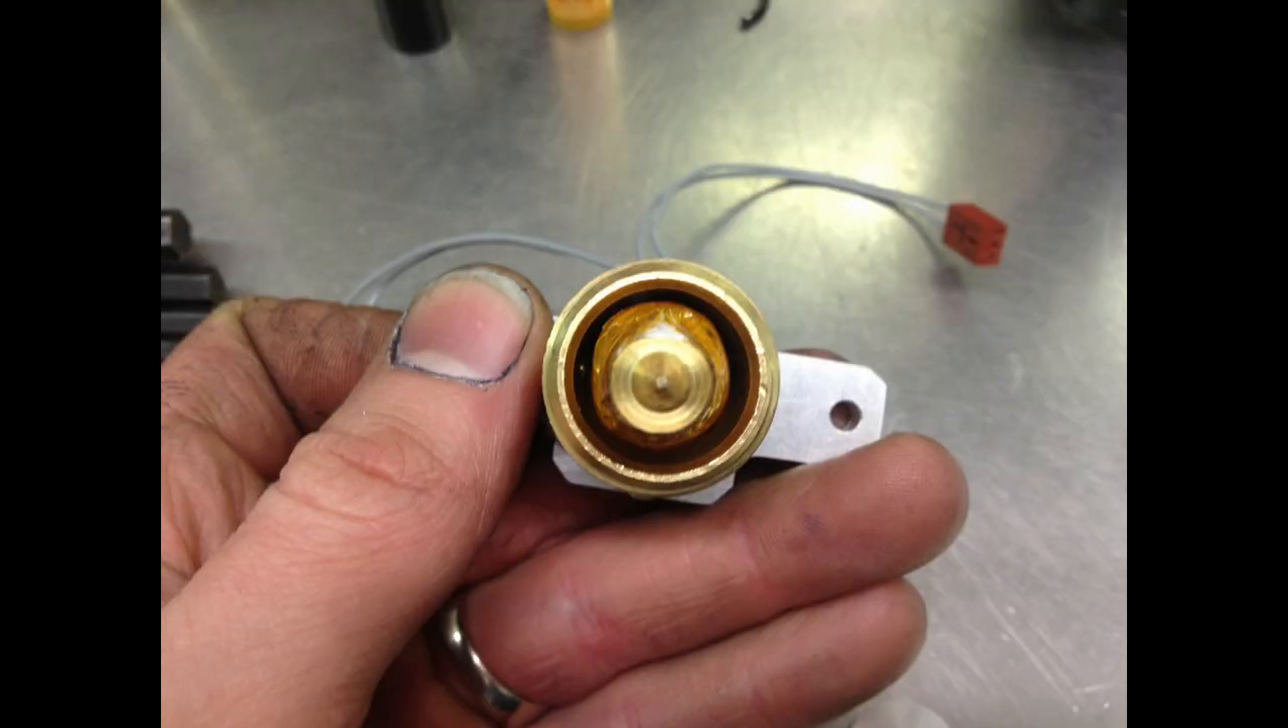And that brass piece goes around the hot end as you can see there. Now, it's not touching the hot end.